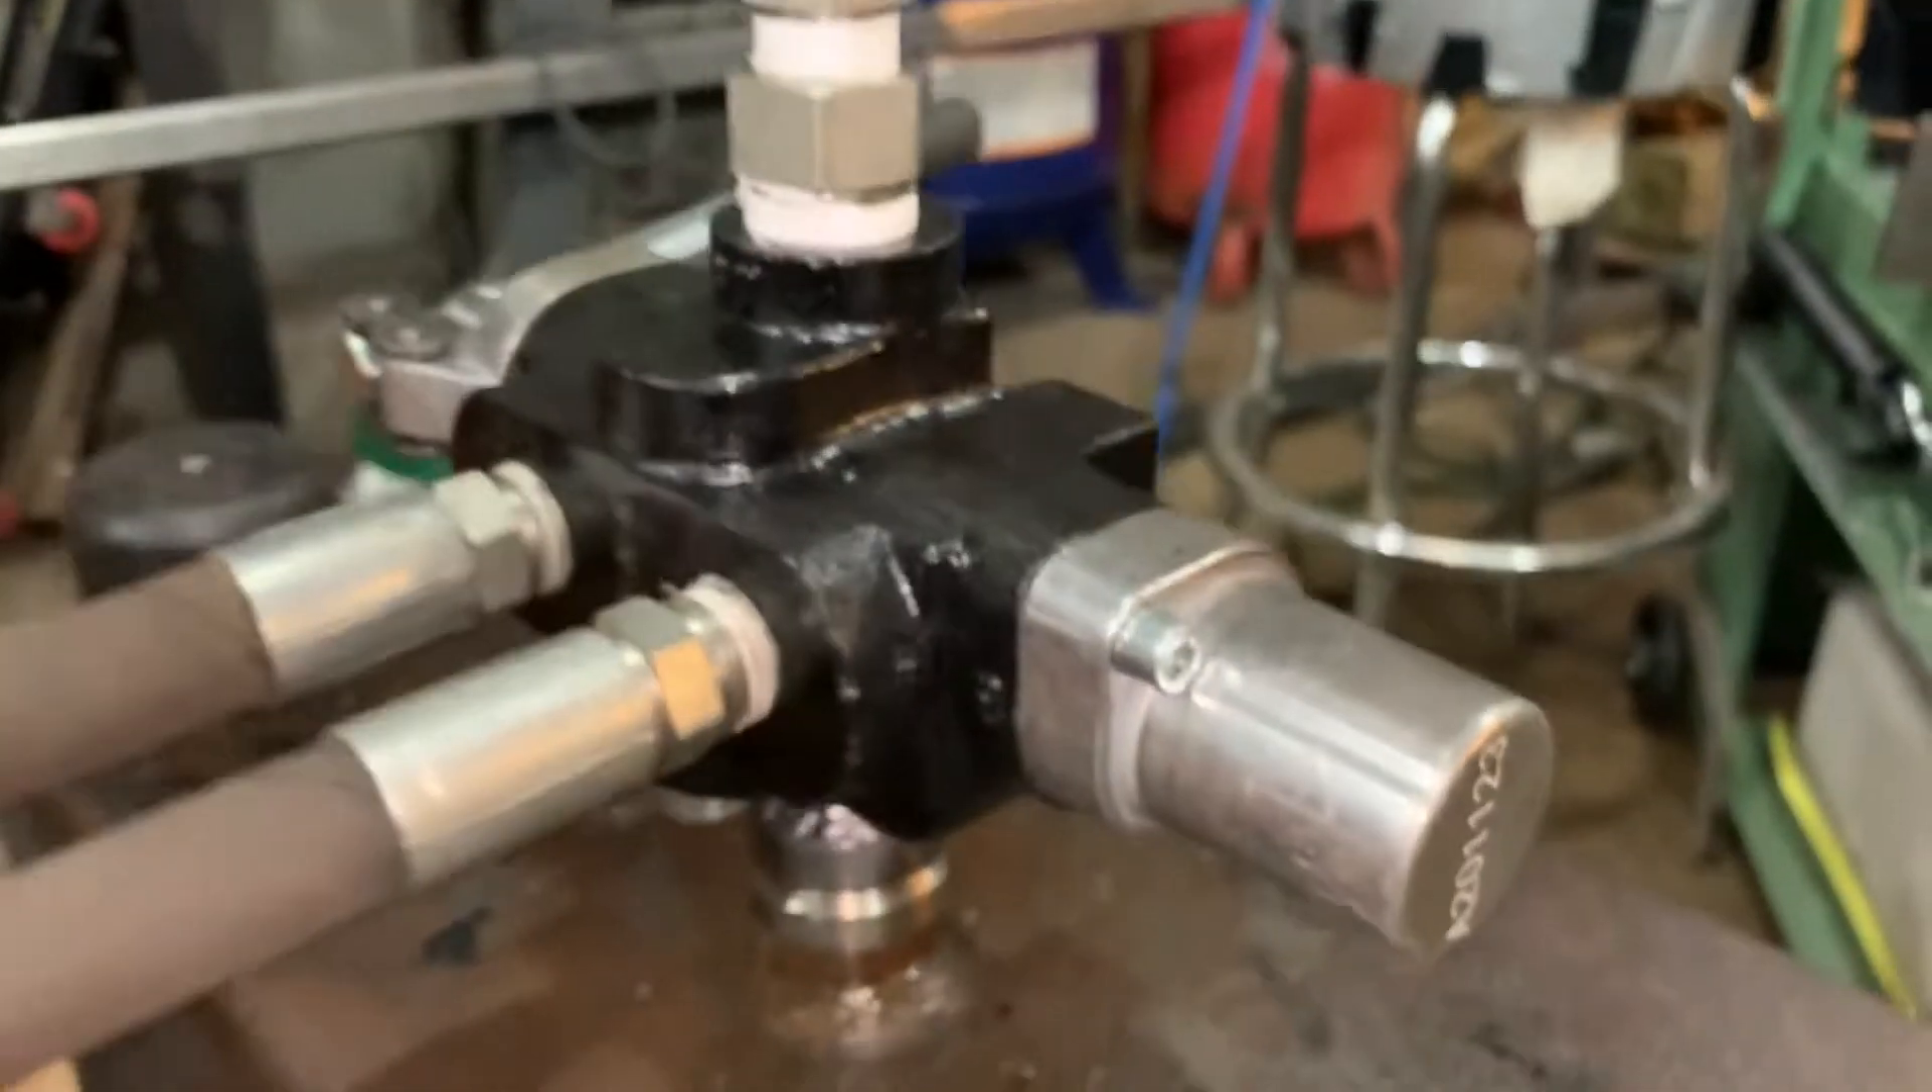Got the new valve body hooked up.